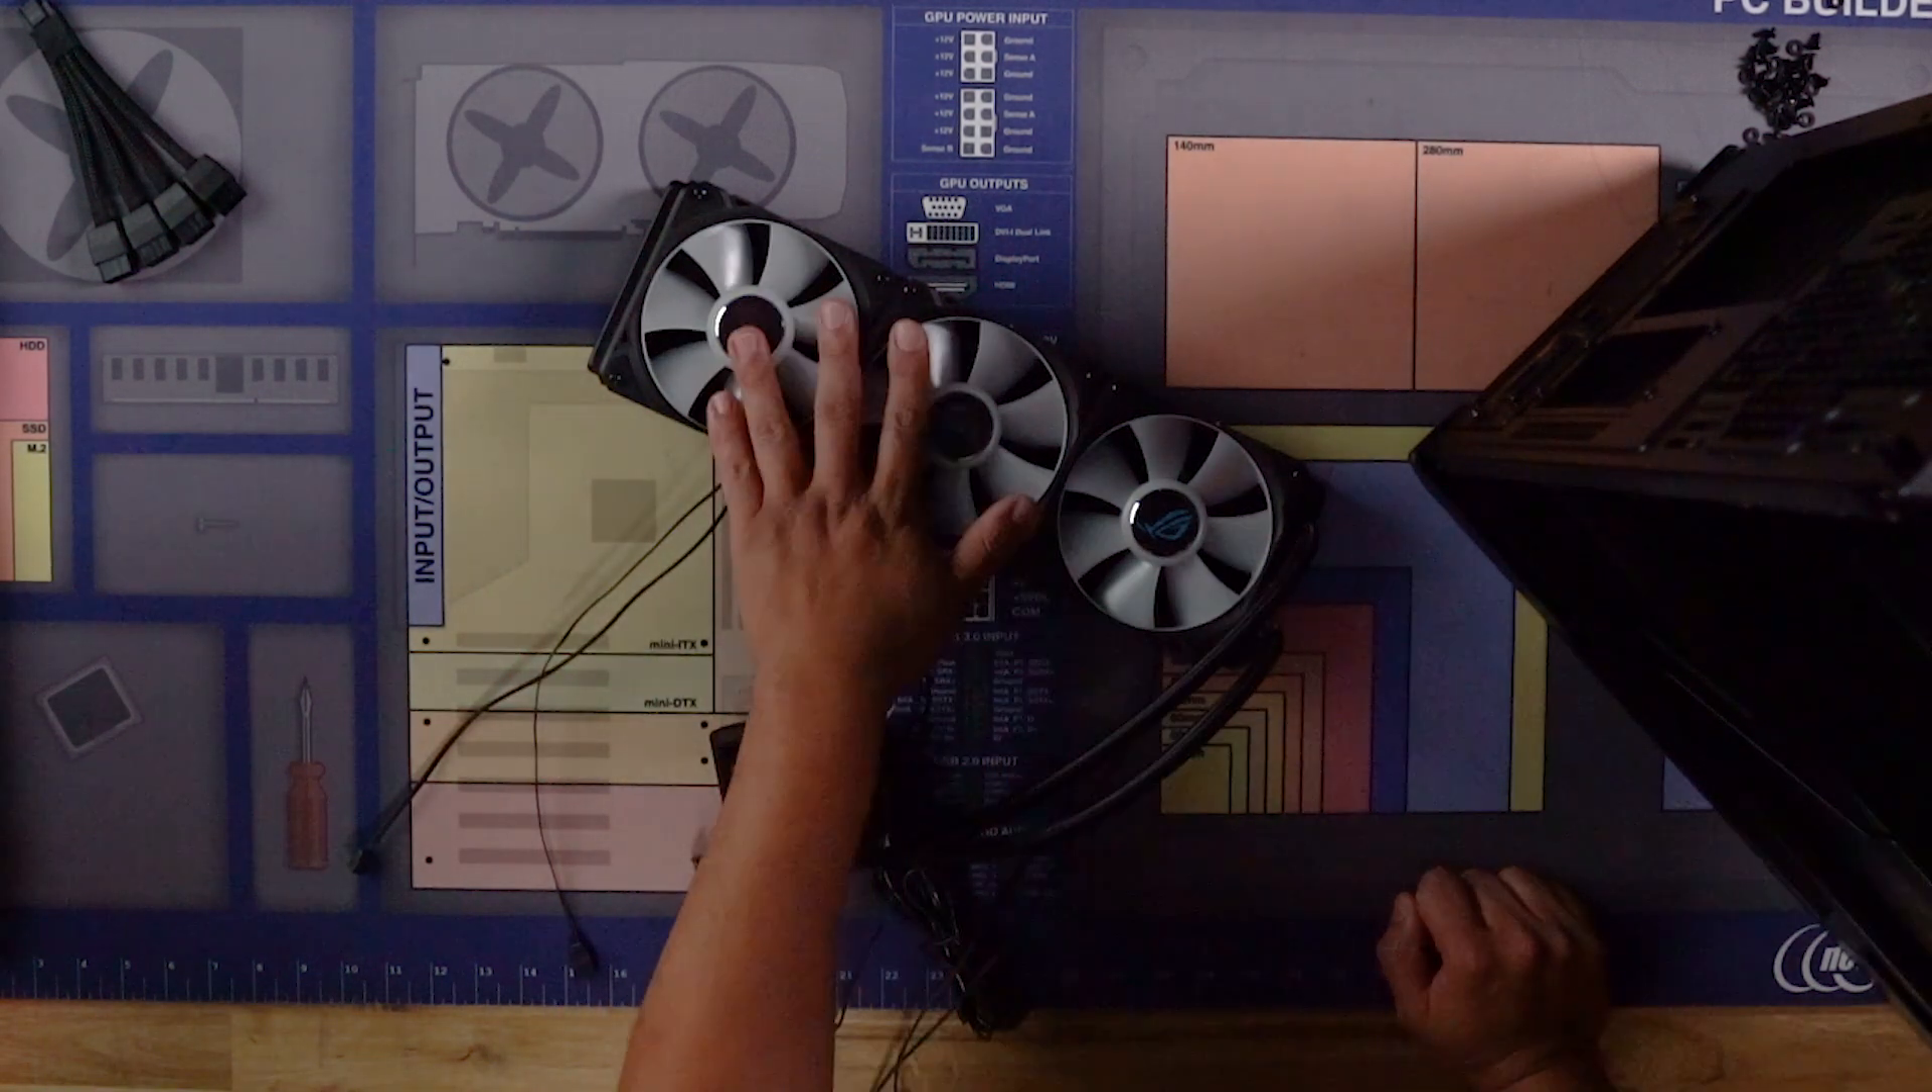So as we can see right here, thanks to gracious Ben and his time and effort, we've gone ahead and successfully installed all of our fans.